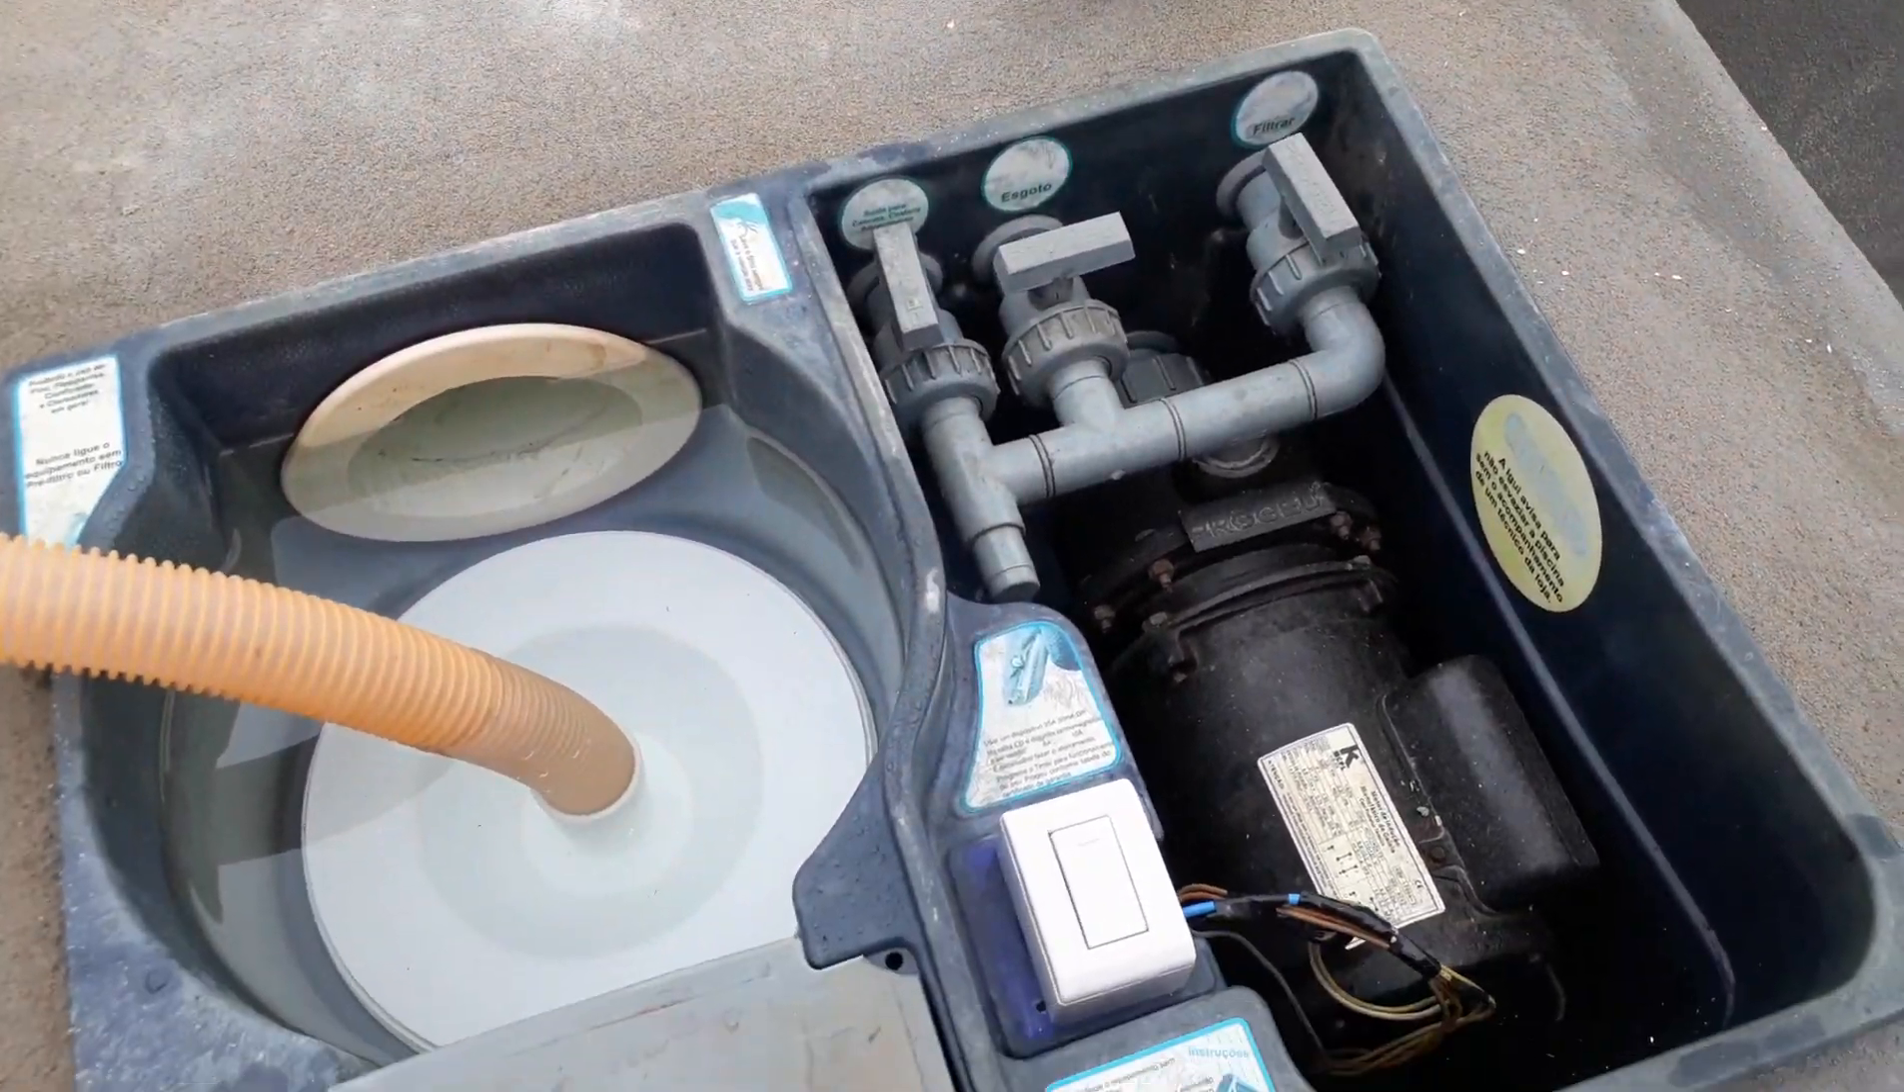Eu já coloquei aqui. O cano de aspiração.